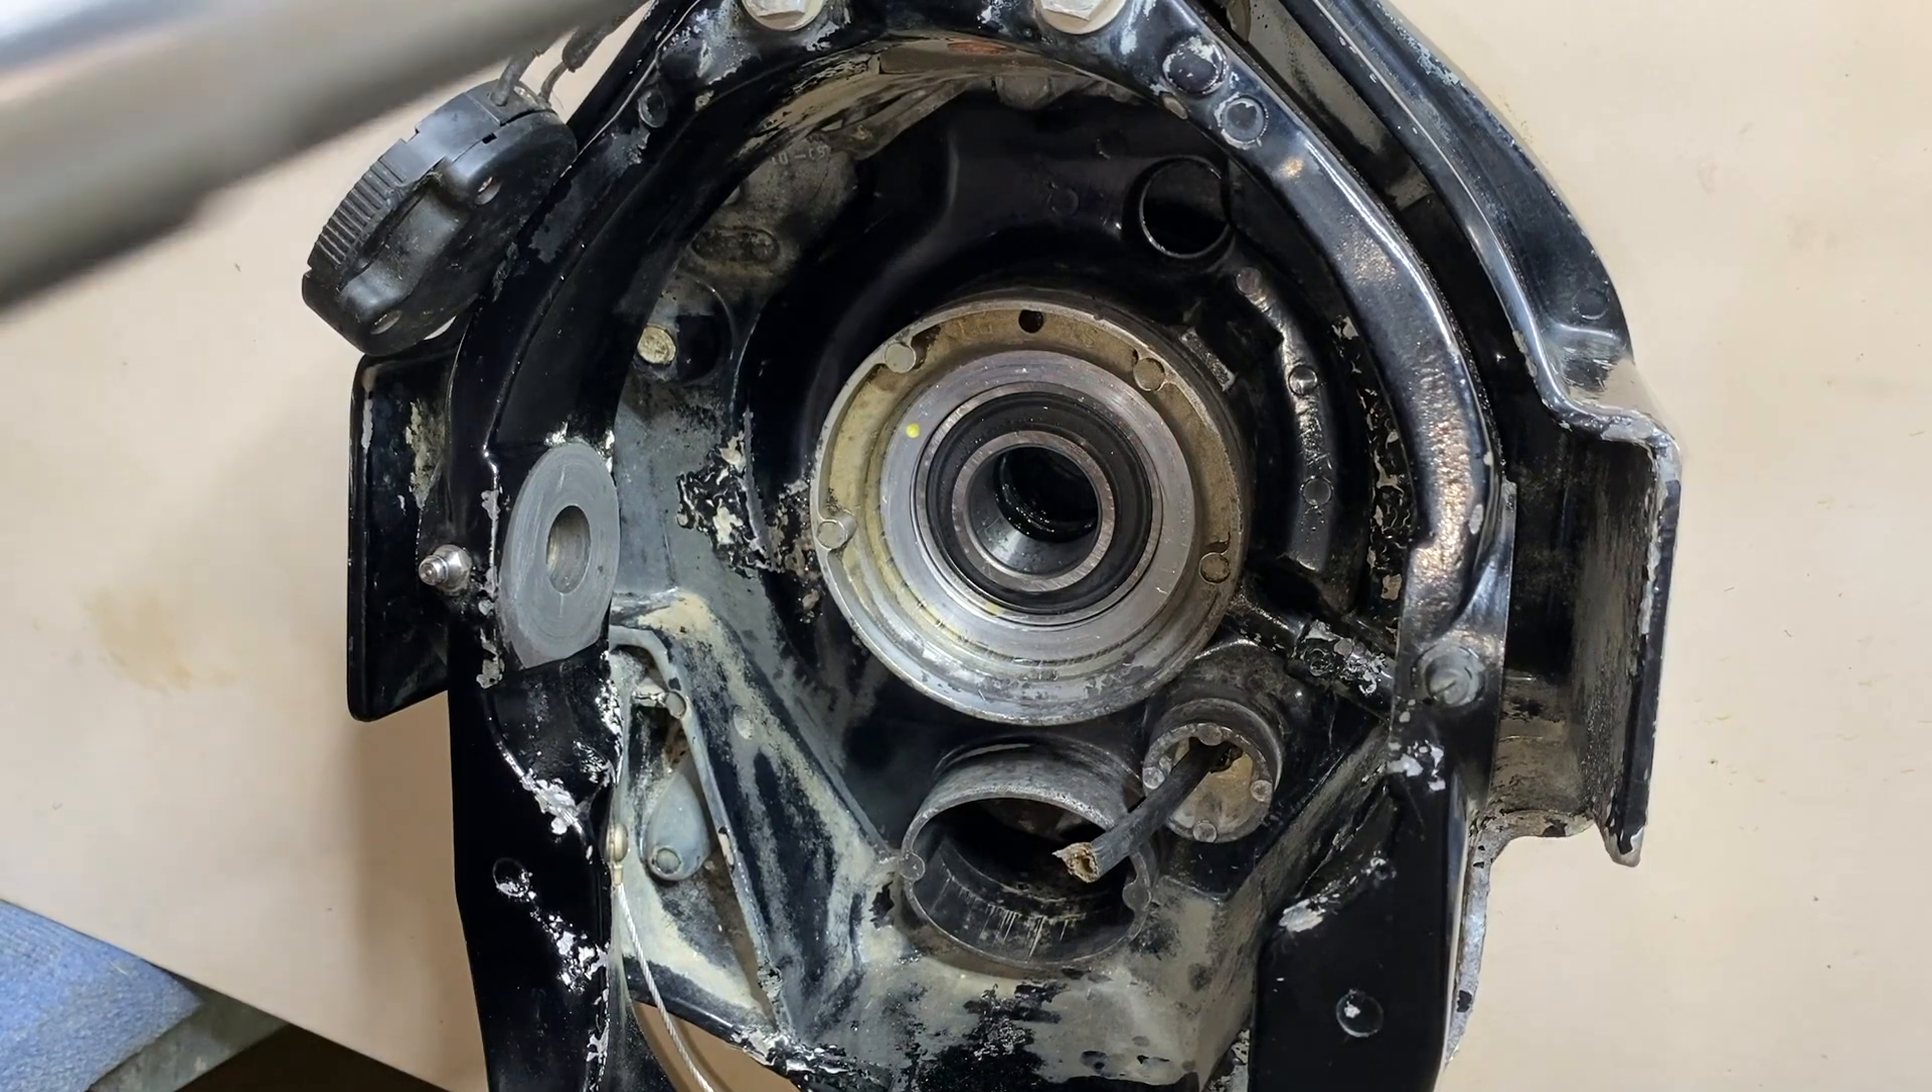That gimbal bearing is properly seated in the housing.